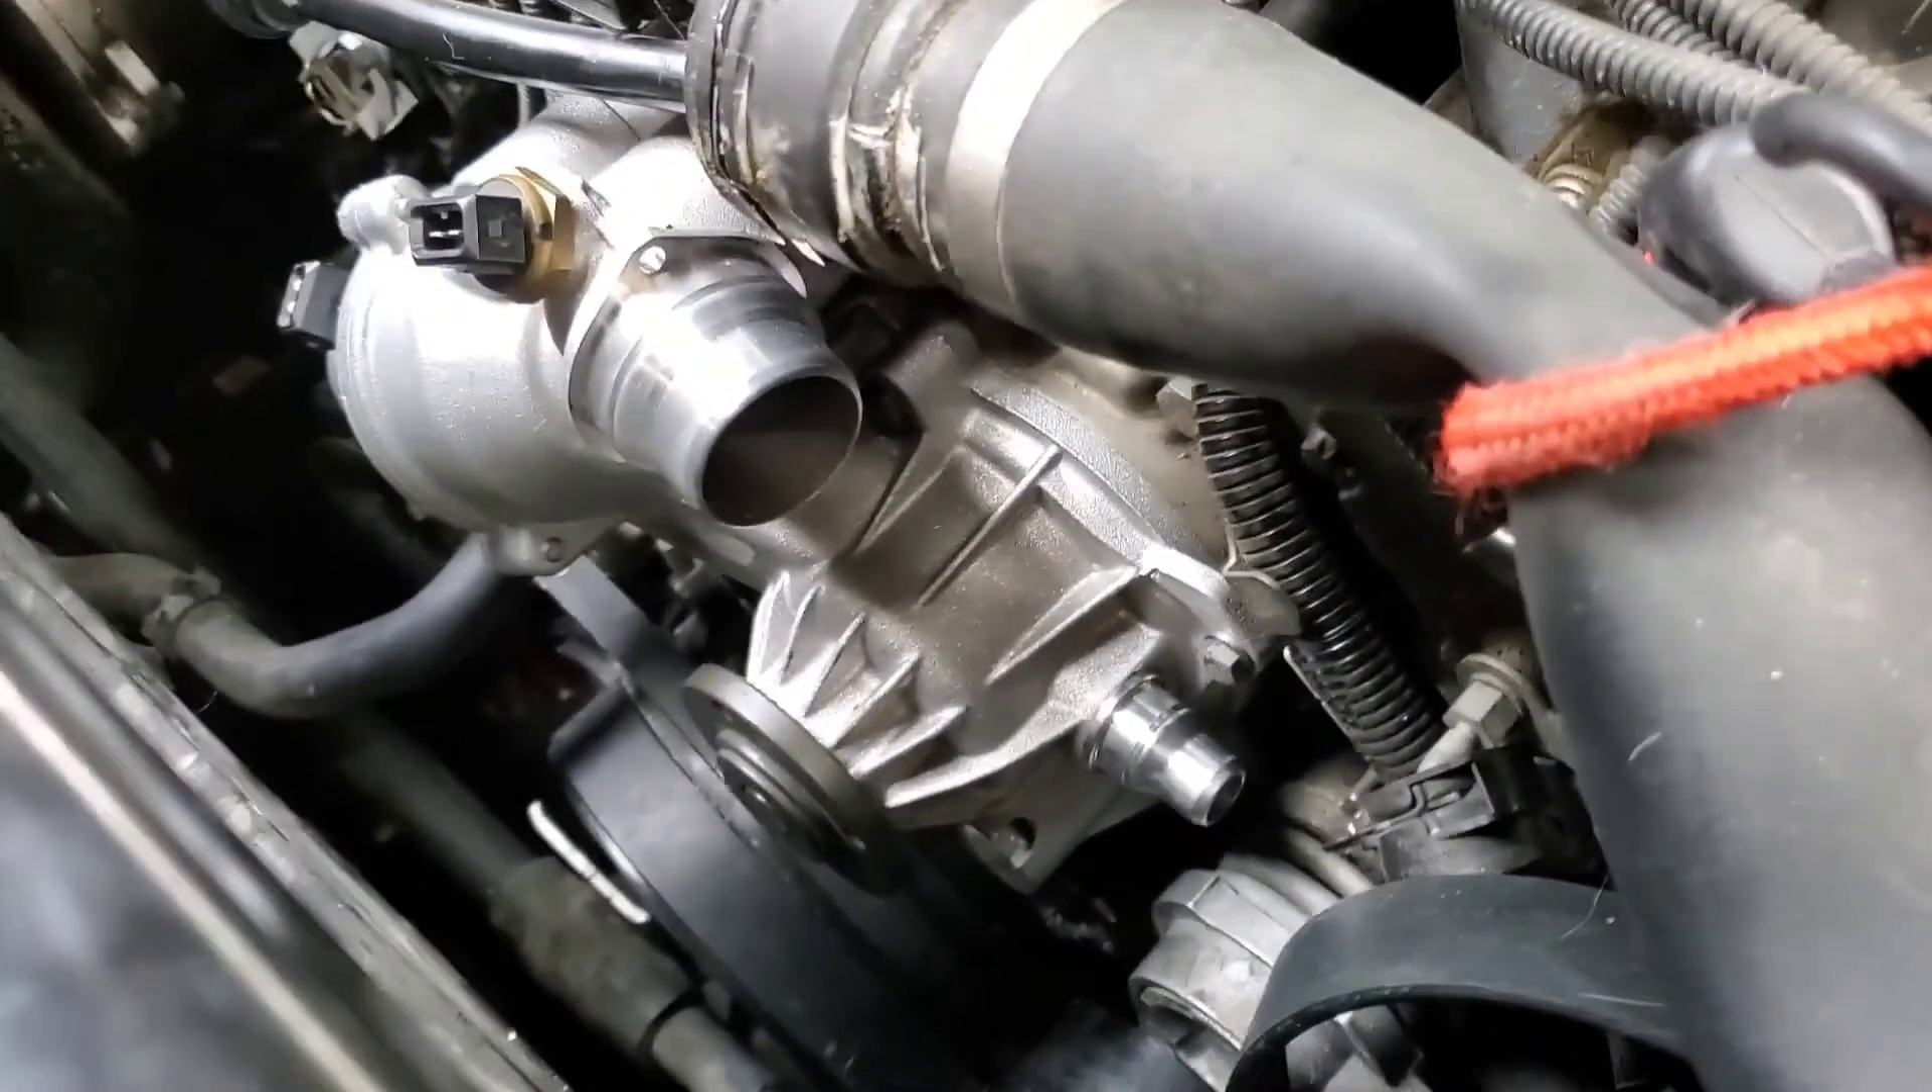Well, the new water pump is in and it wasn't too hard.